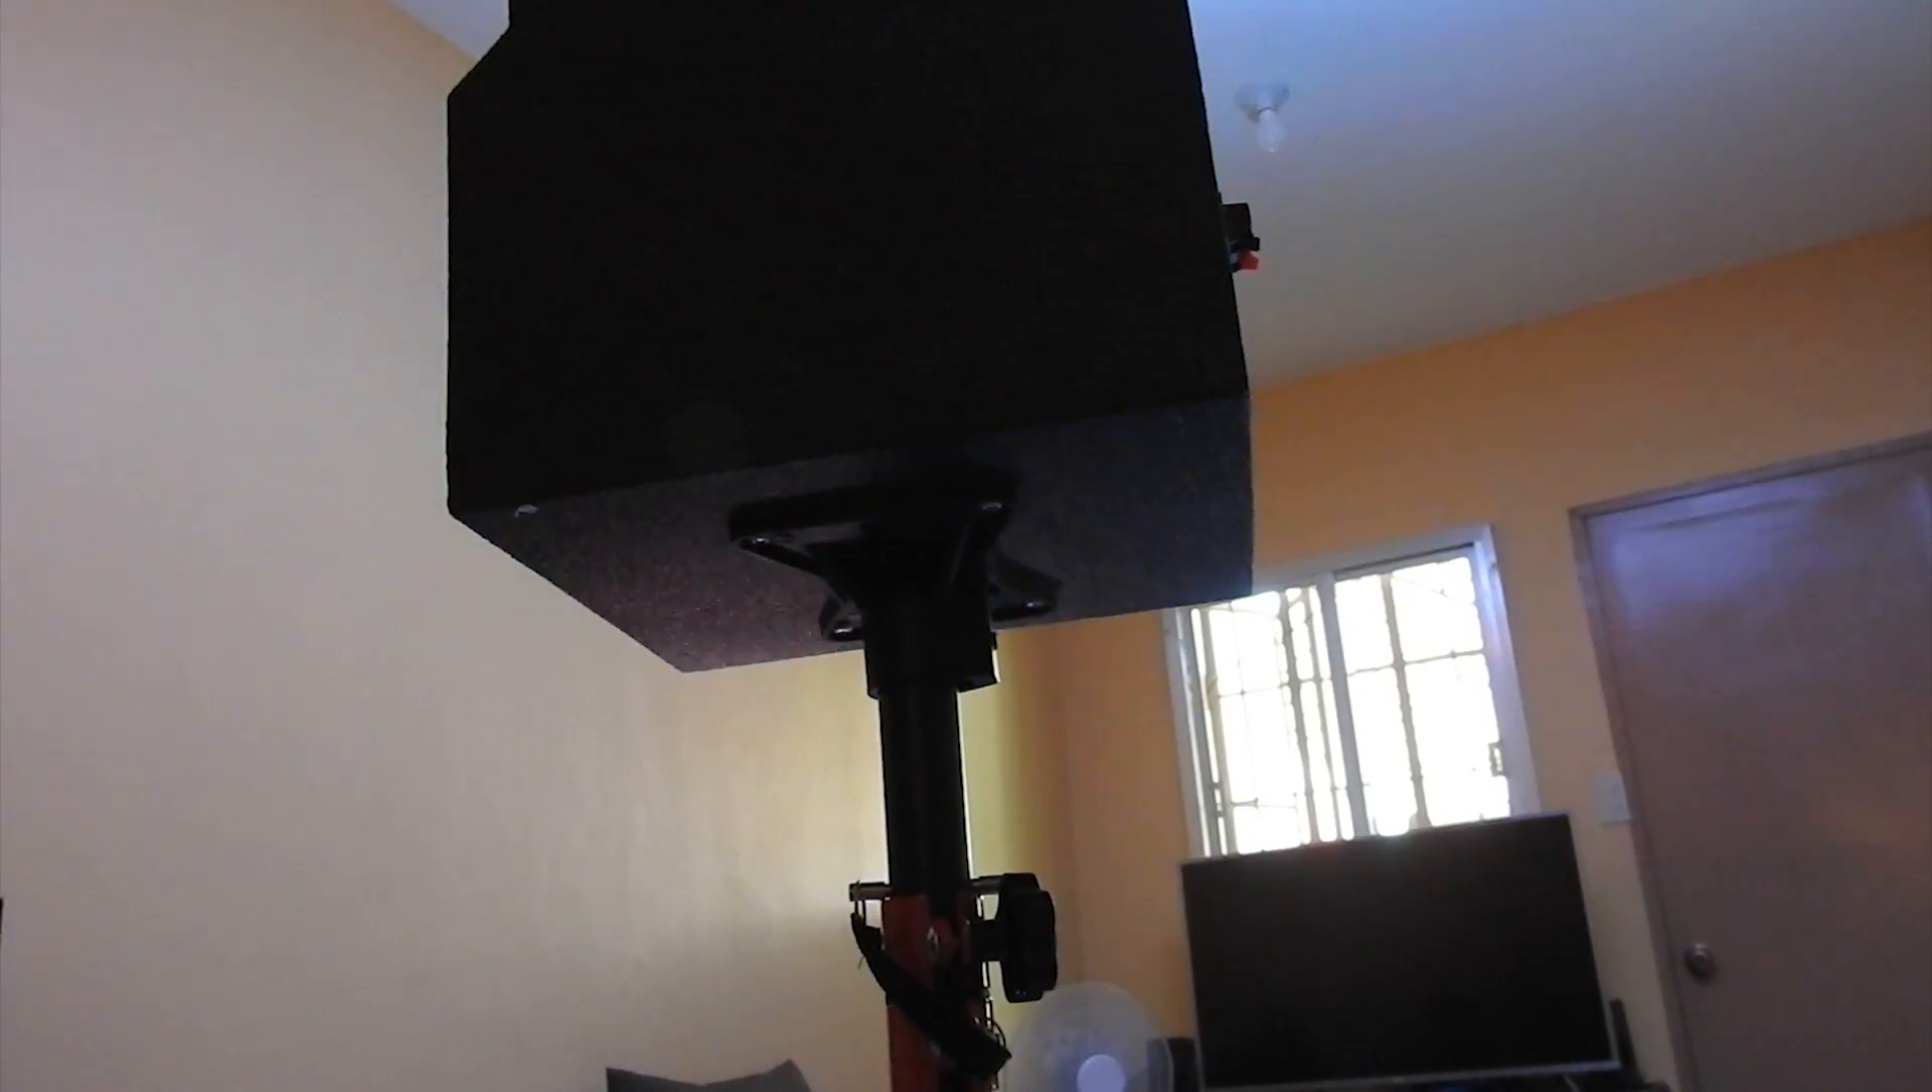There you go so we've installed our speaker perfectly and here's your speaker.